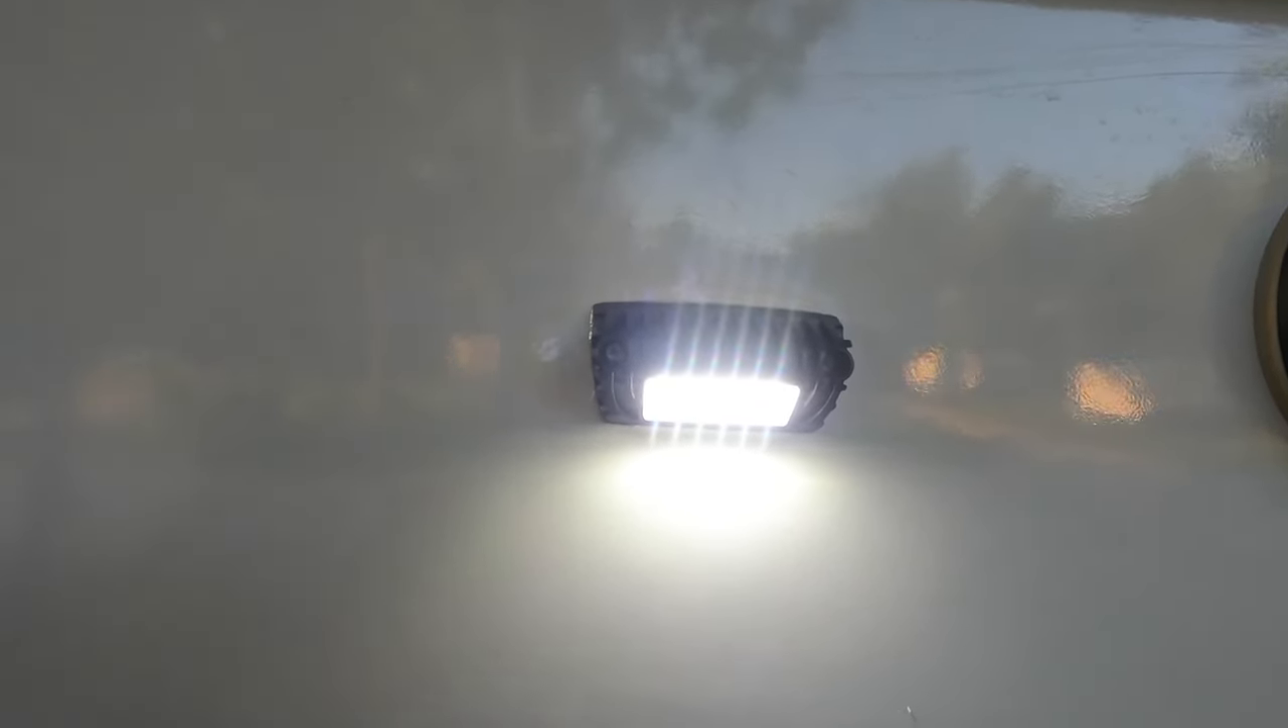The new lights installed, the lights on, works.